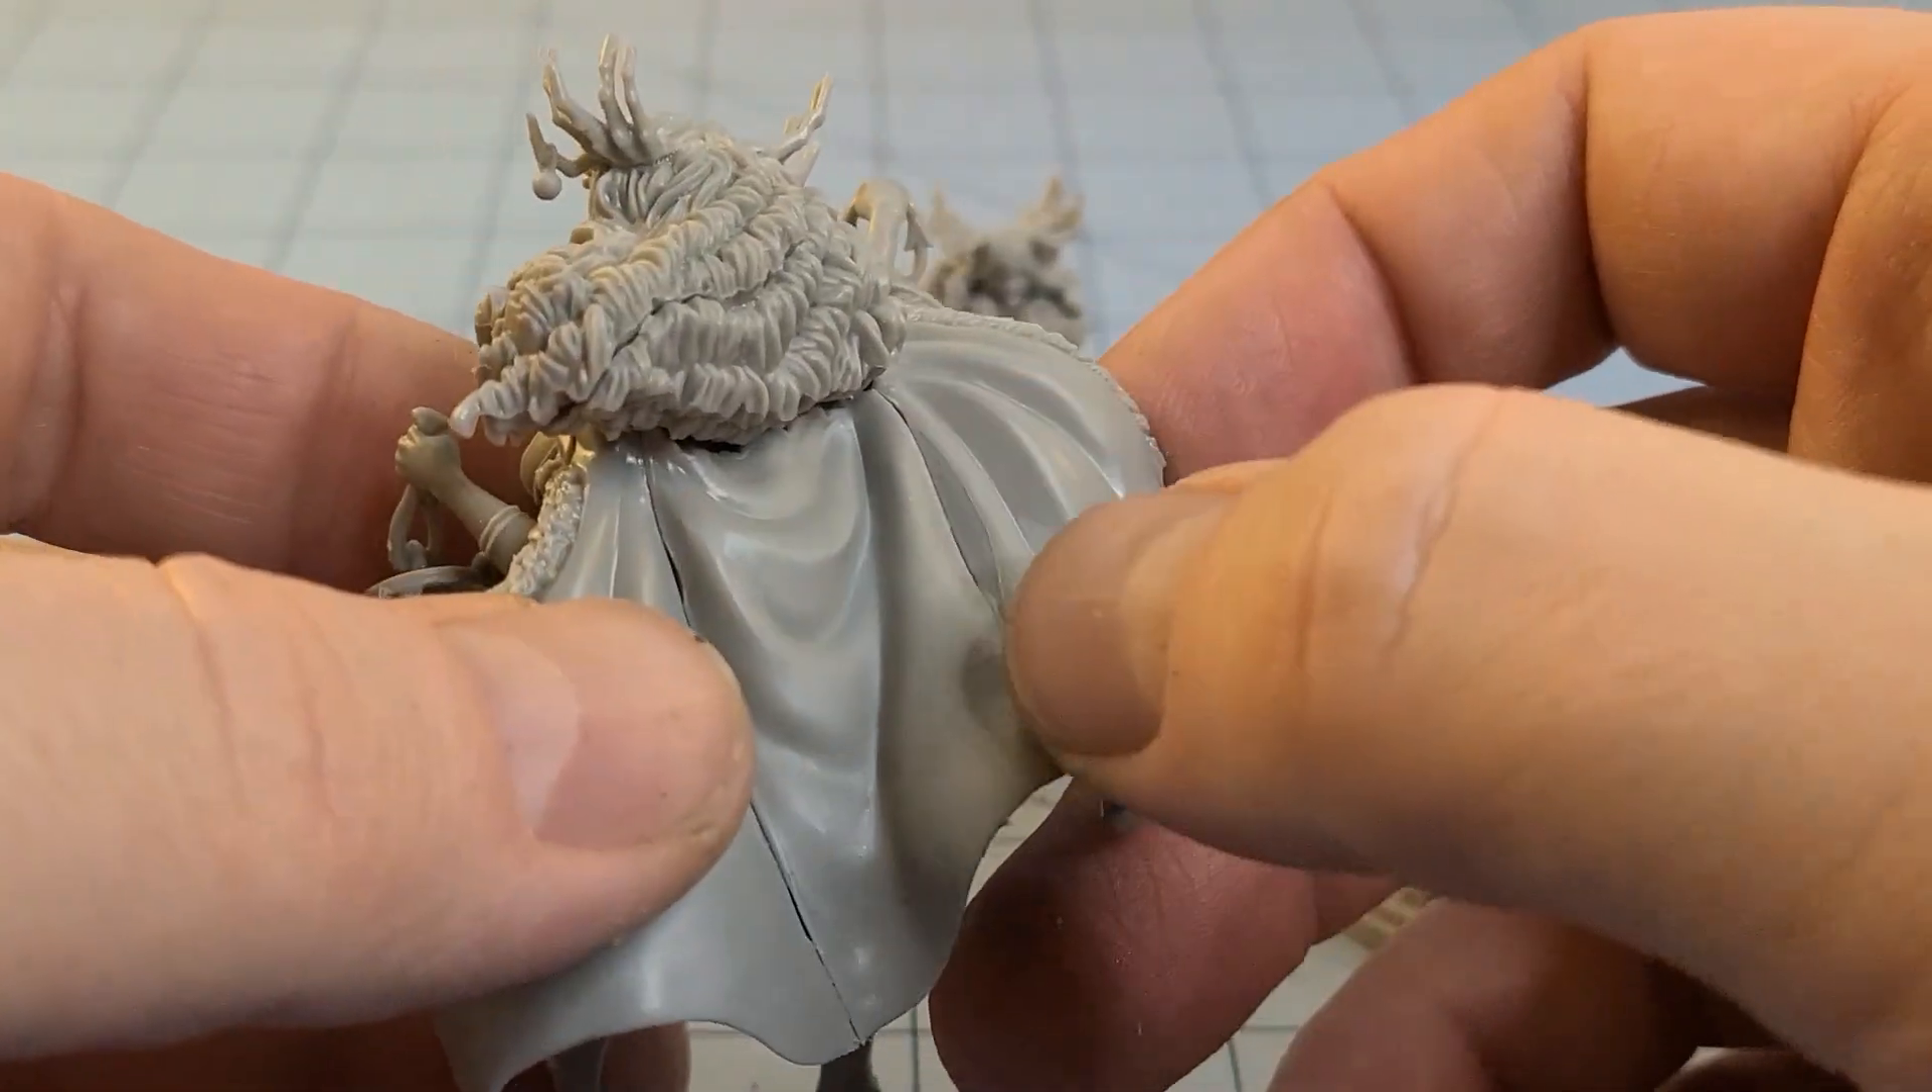Her cape is definitely going to need some gaps filled. There's some pretty obvious seams there.